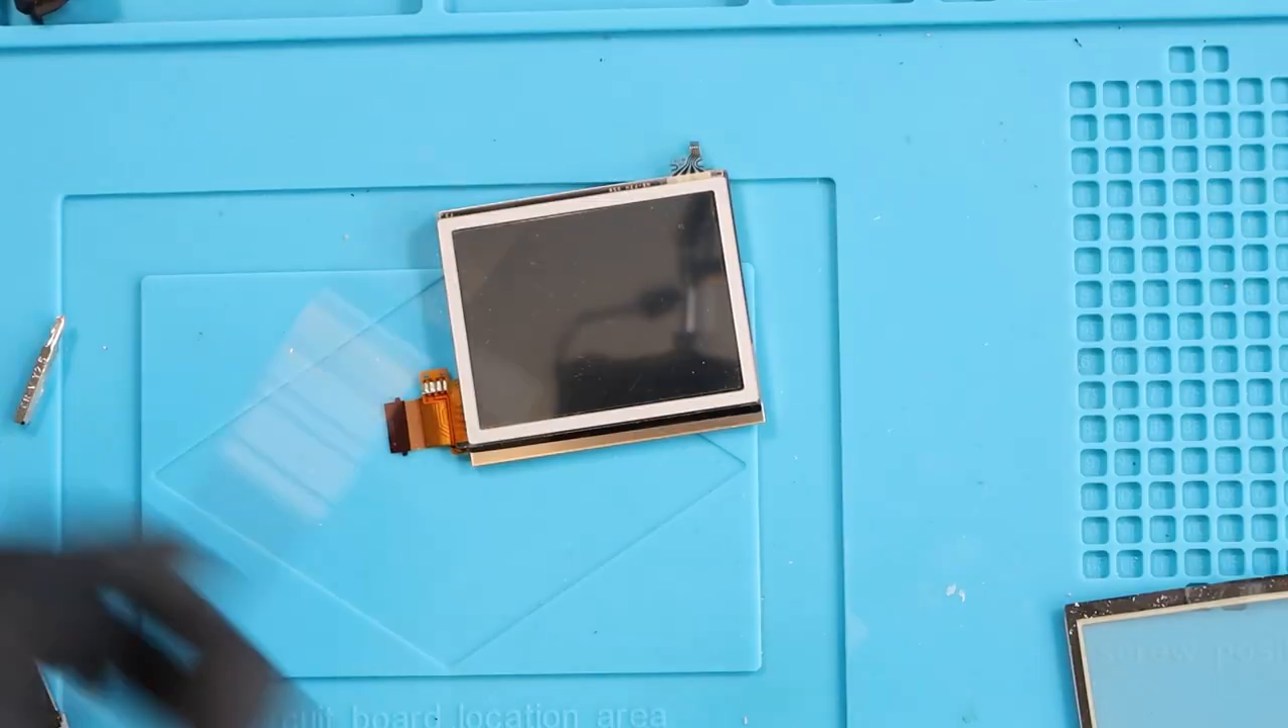Okay, so I've removed the bottom screen out of this Nintendo DS Lite.